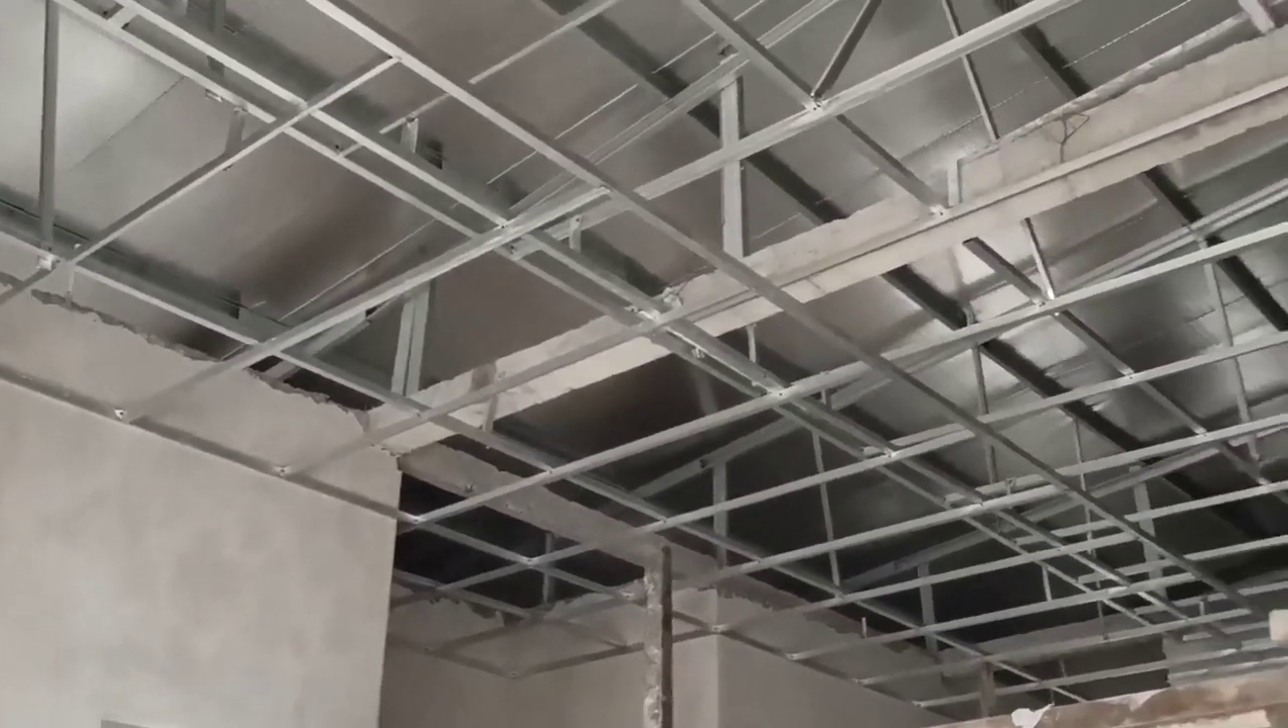Ini sudah beresnya rangka plafonnya Hanya menunggu listrik masuk.